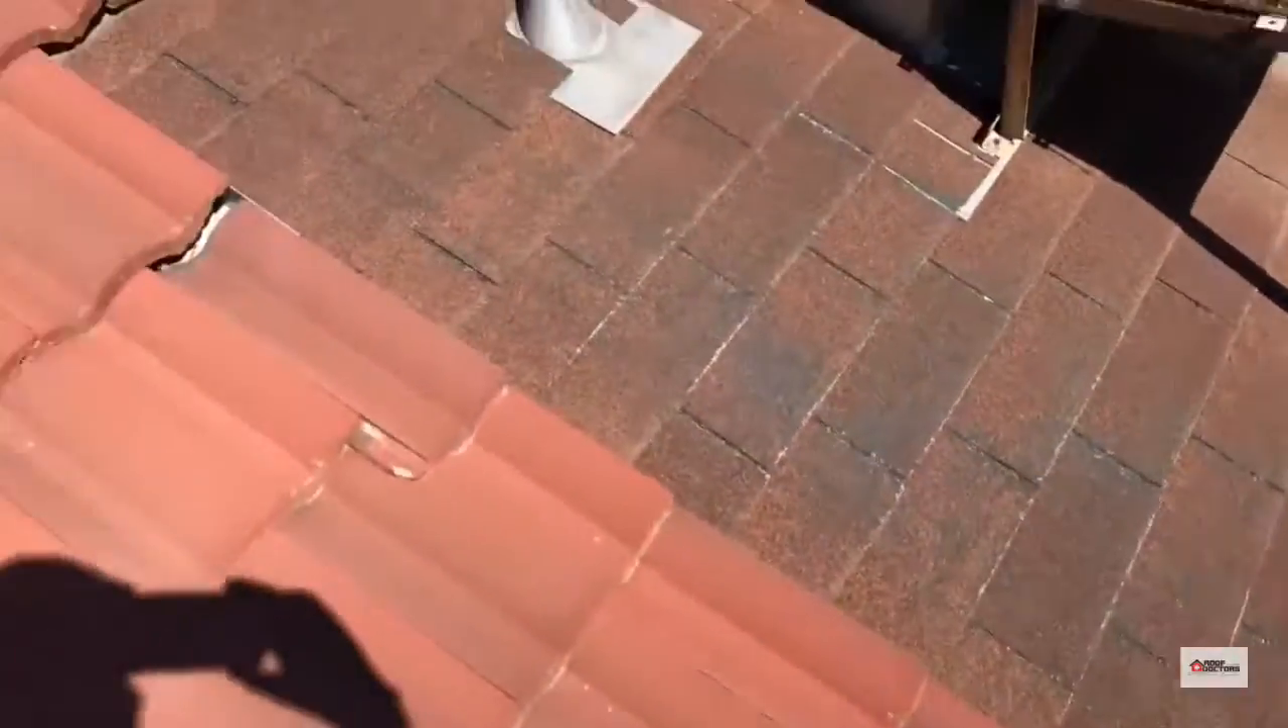You can see that some of the tiles slipped out.